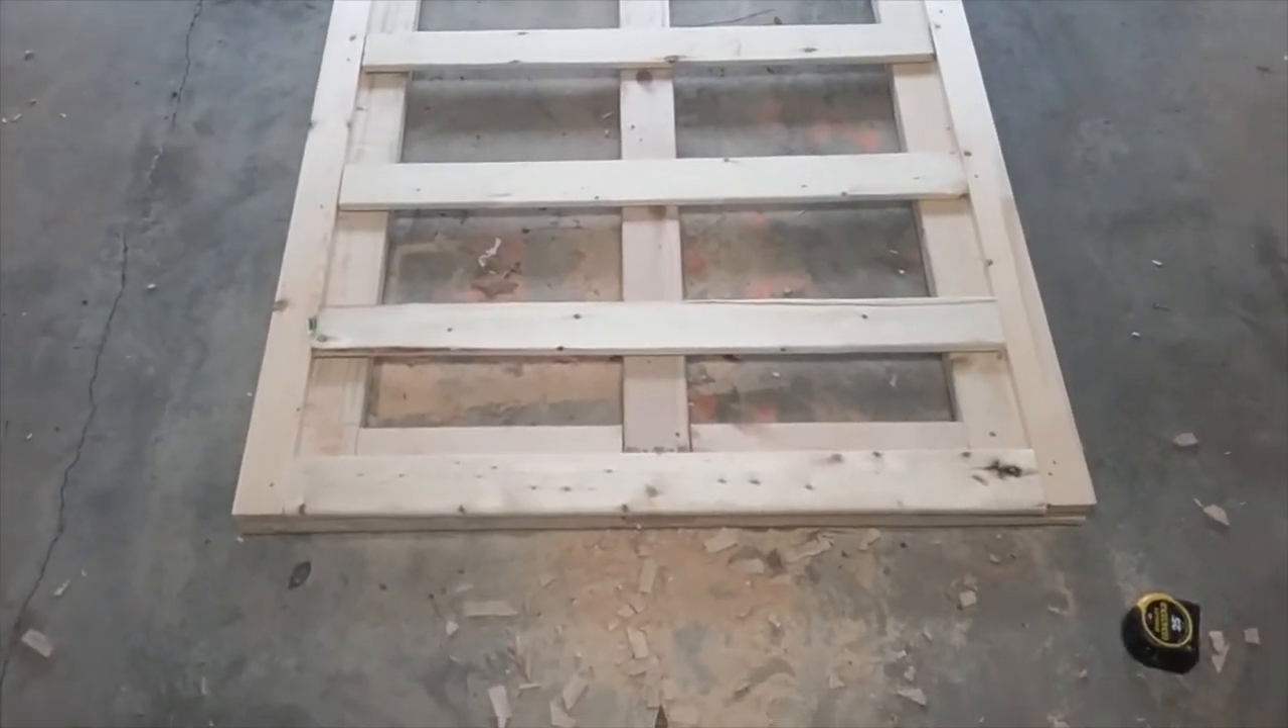Got the slats in now. I am going to screw them.